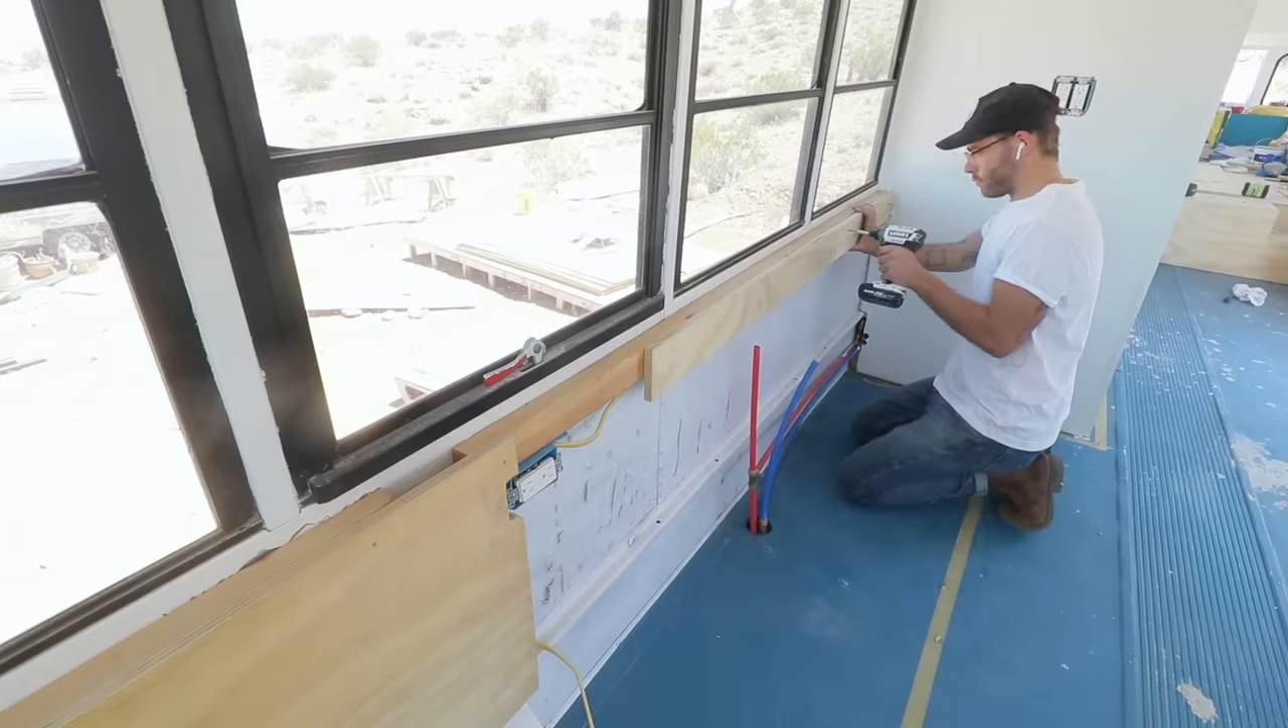I installed this quick three-quarter inch spacer so that the cabinets had a positive stop that's the same distance from the wall as the plywood half walls that I've already installed.